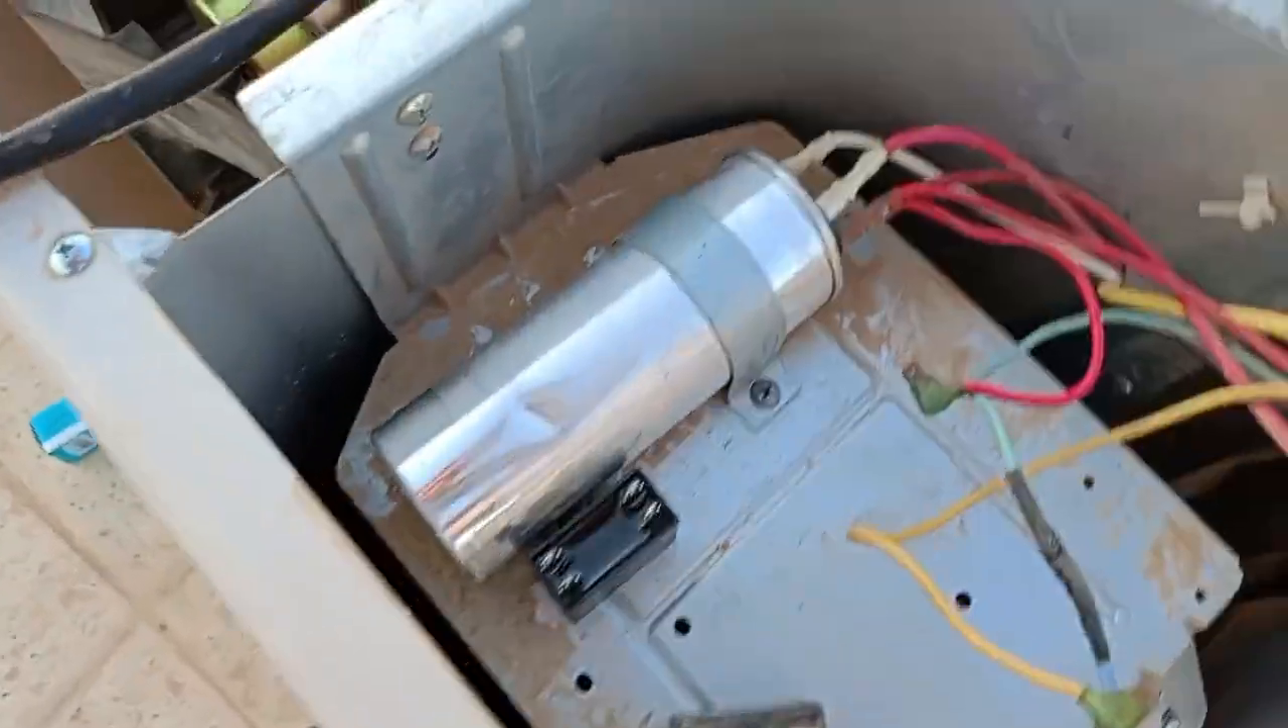So guys yun Naikabit na natin yung kapasitor.